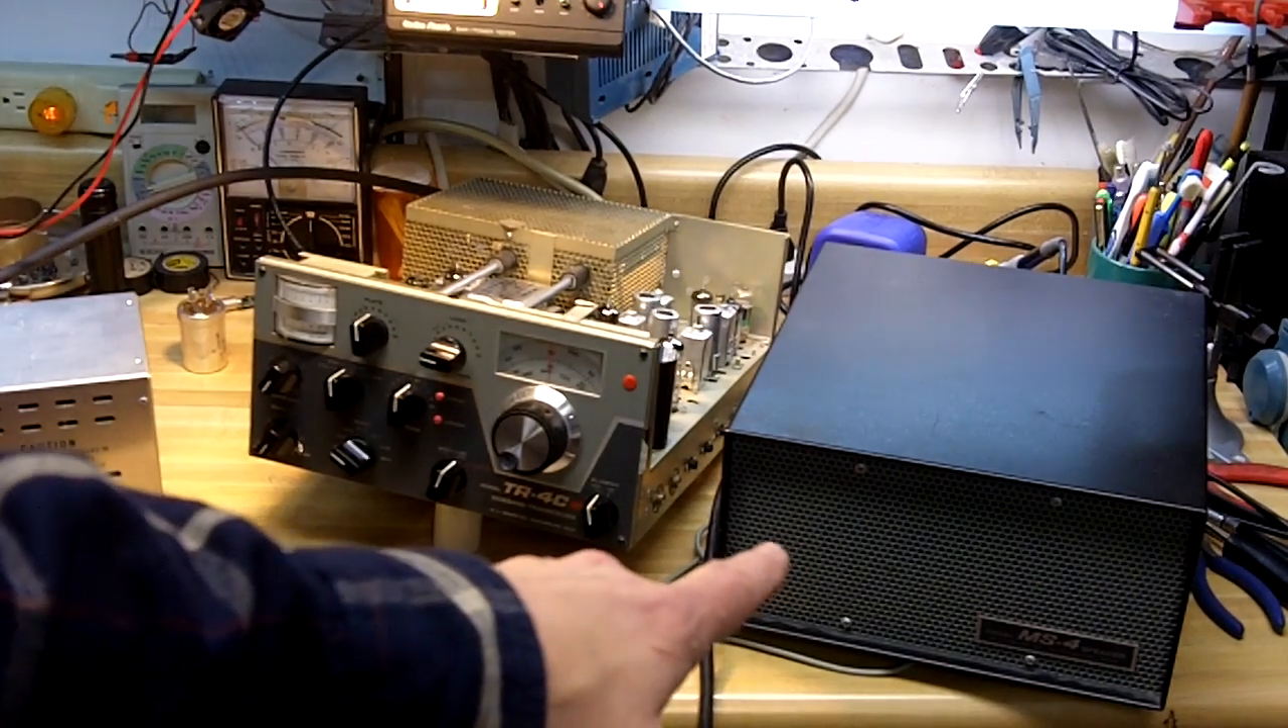I've got the radio still out of the housing.